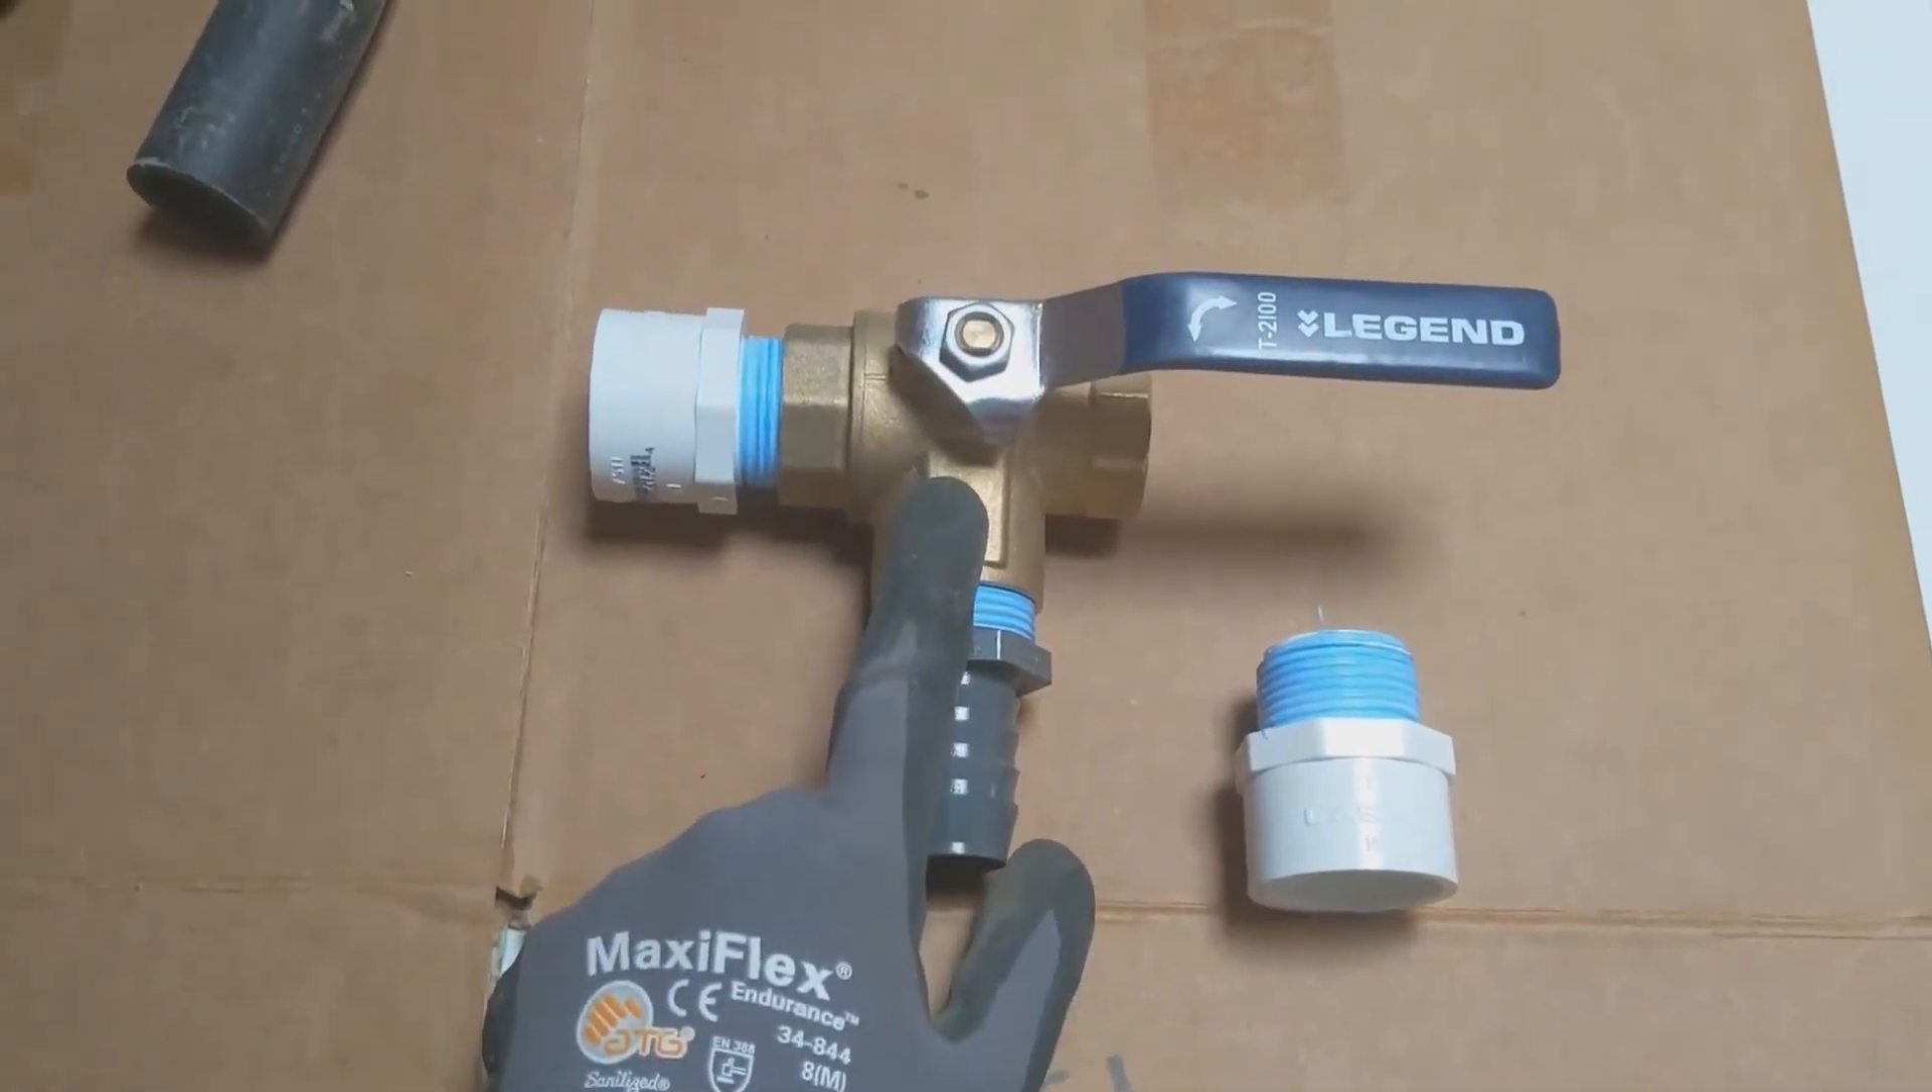So I screwed in the one -inch barbed male adapter into our brass three -way valve.